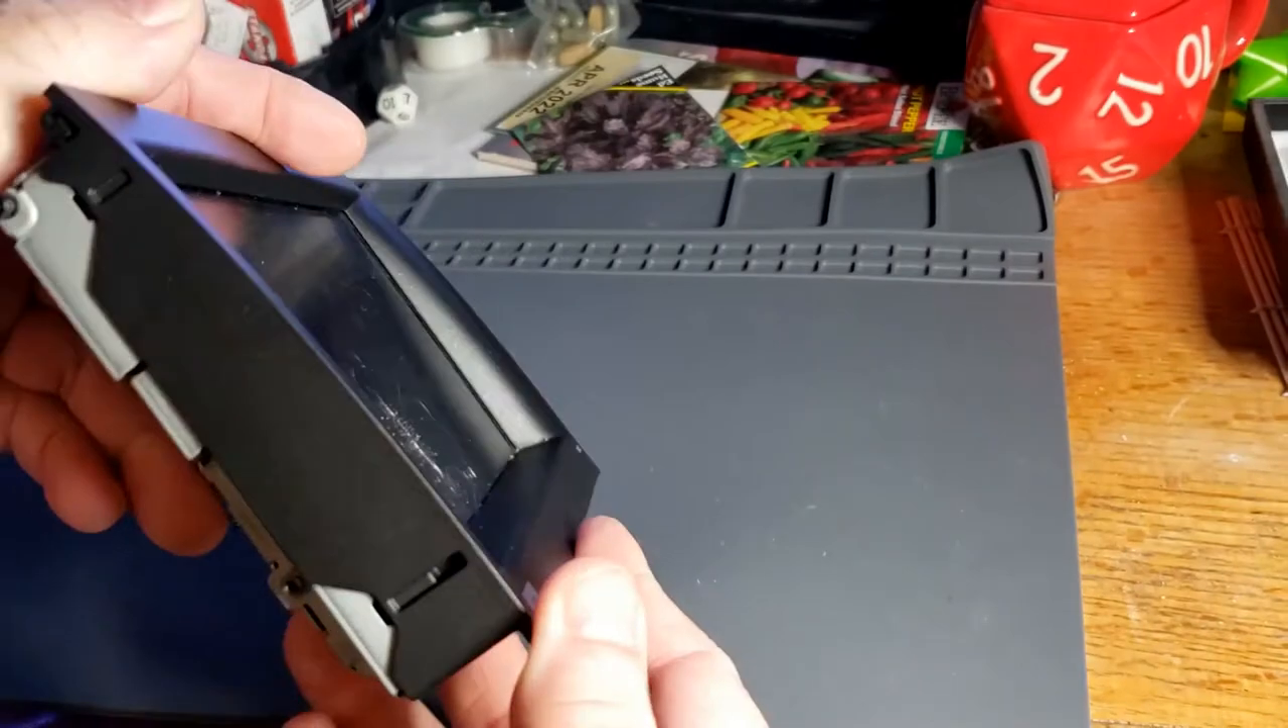Okay, so we have our screen unit out of our Prius.